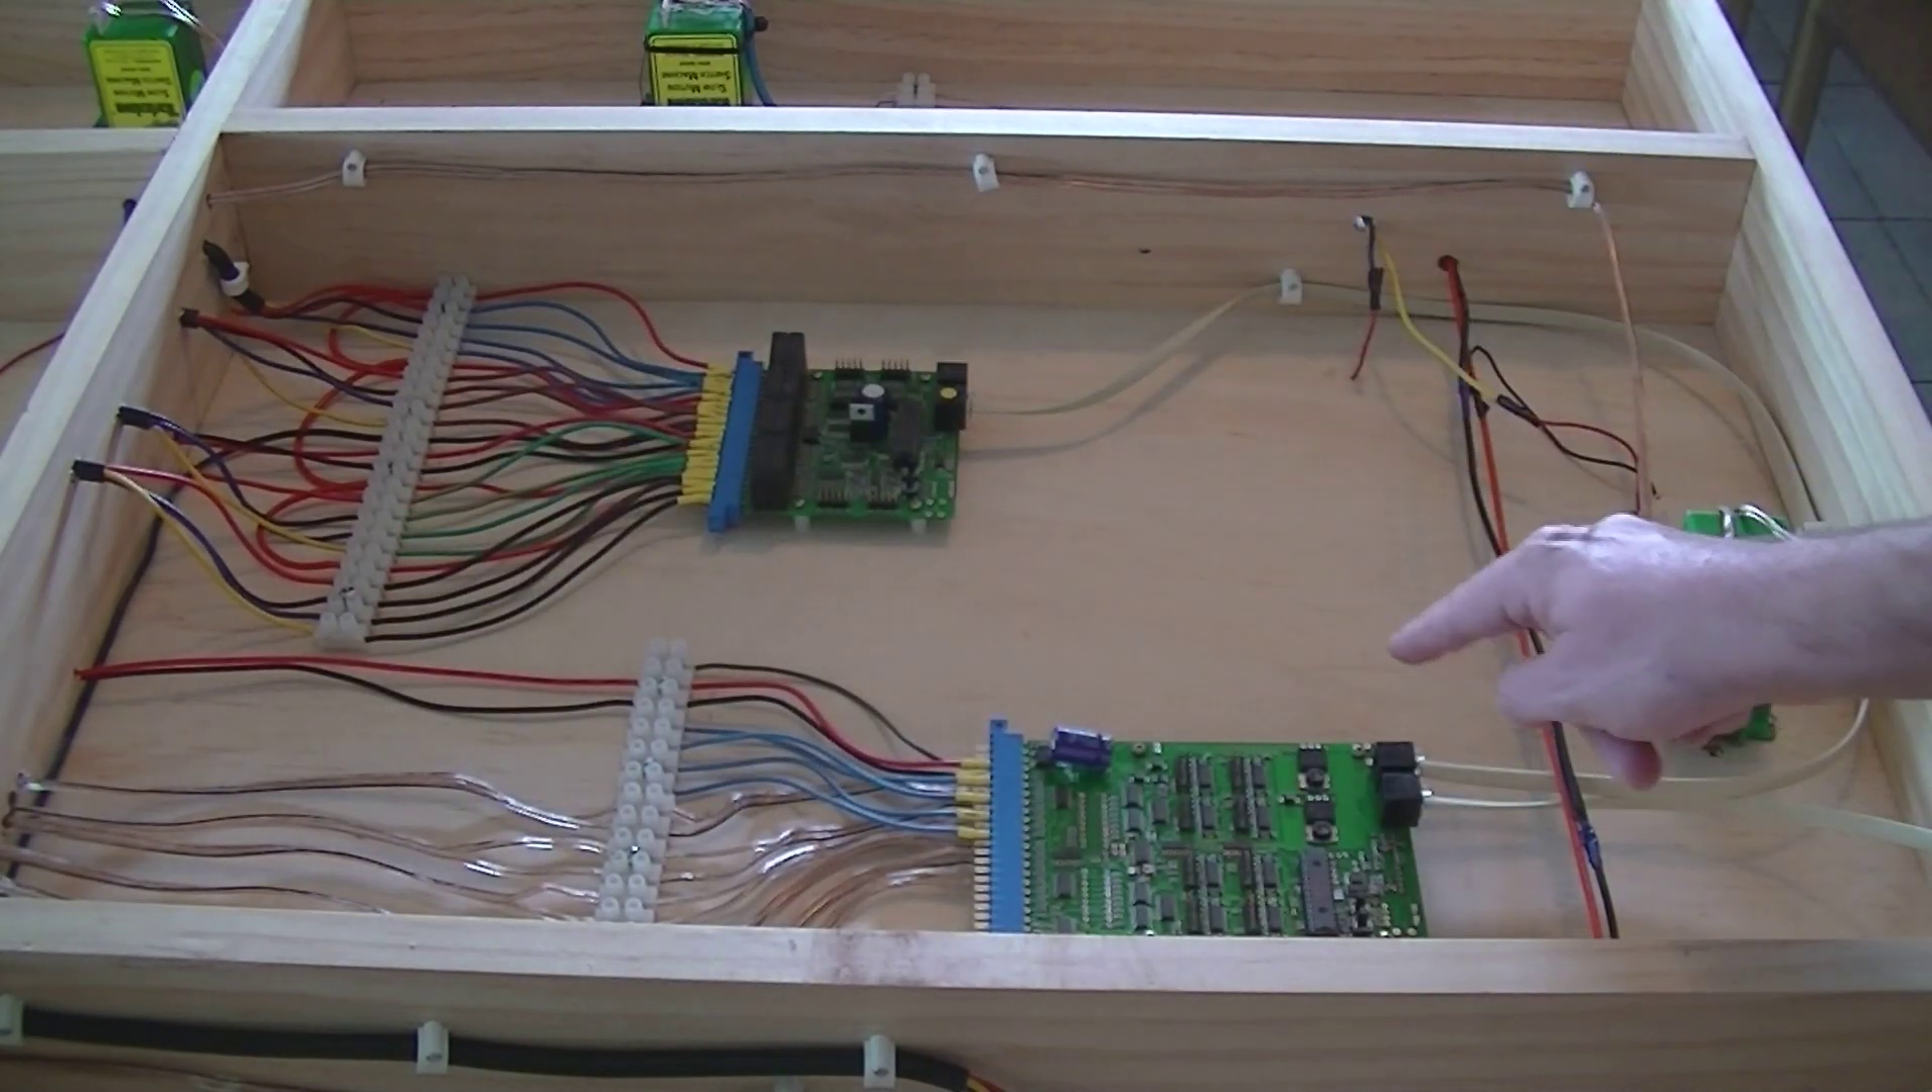We're all wired up now I'm ready to go I've got the cables plugged in.